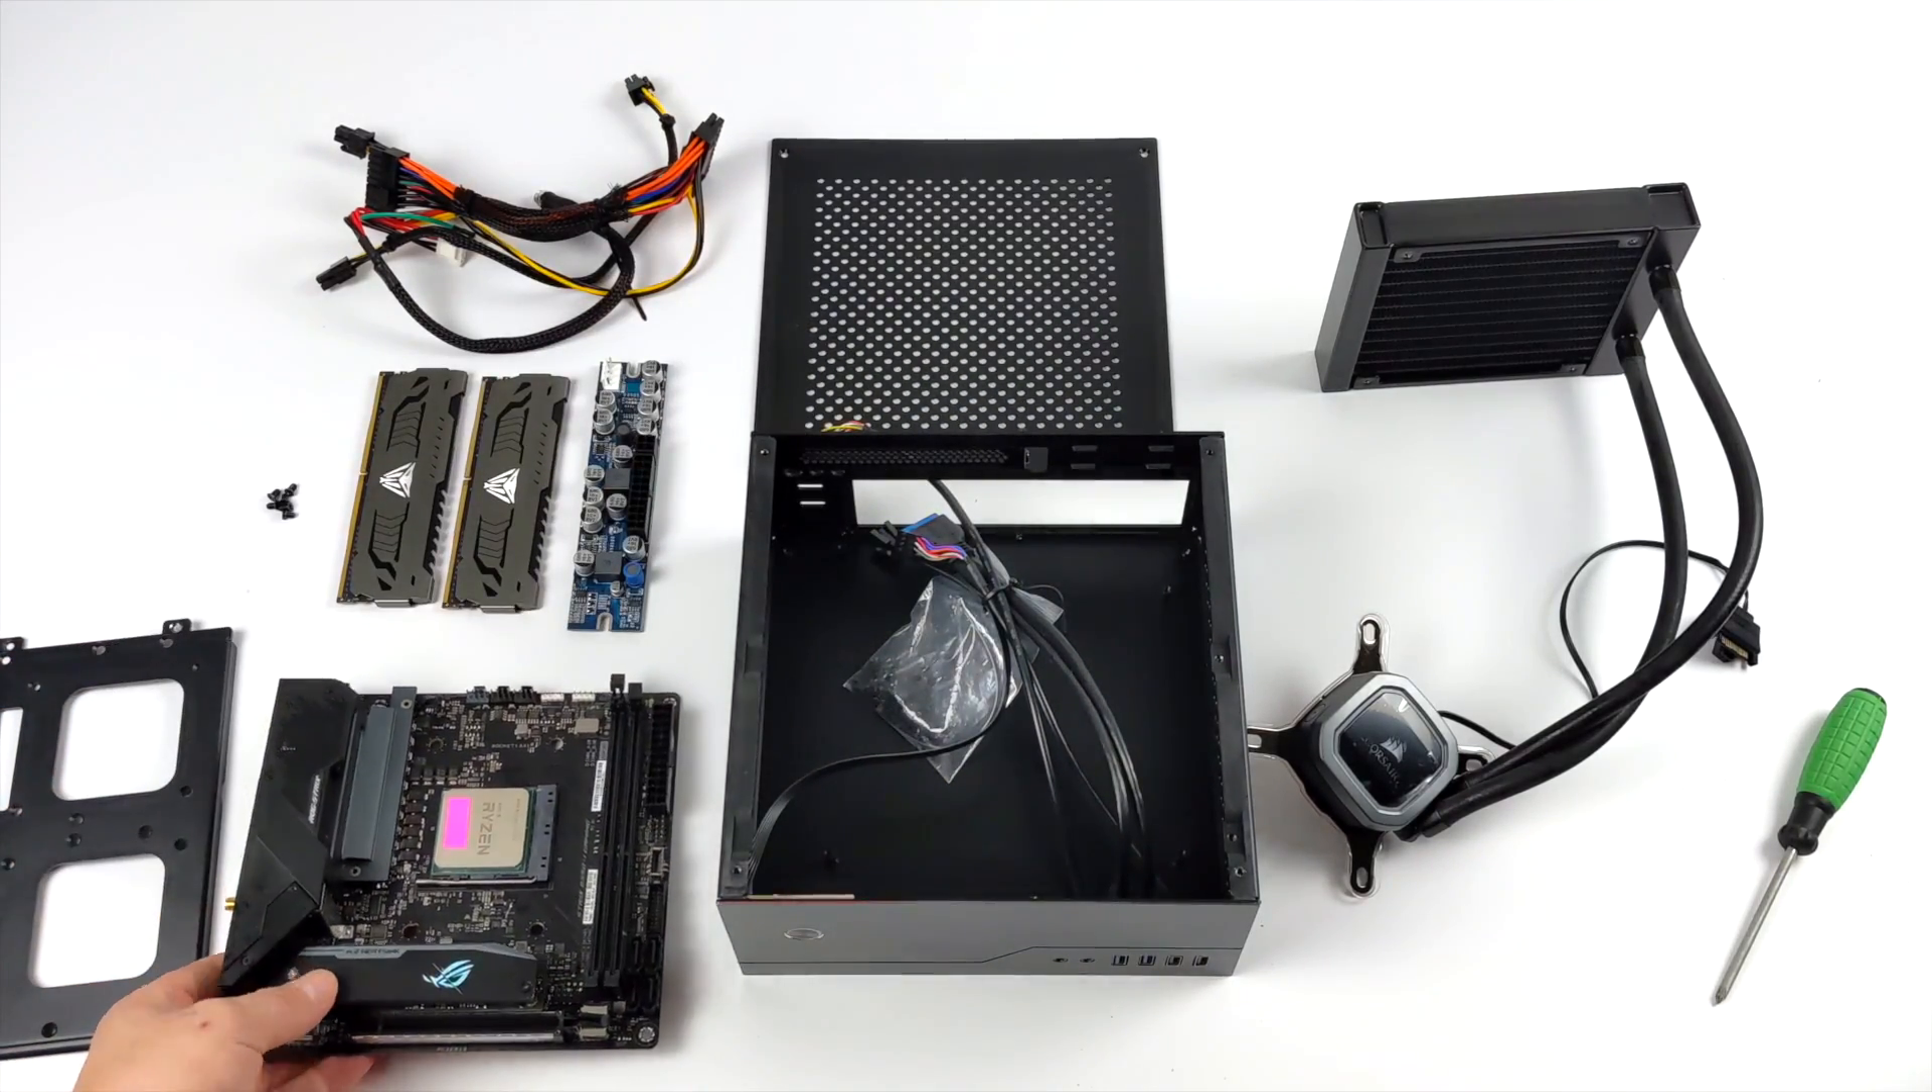And as you can see we have that 5700G already in the socket.